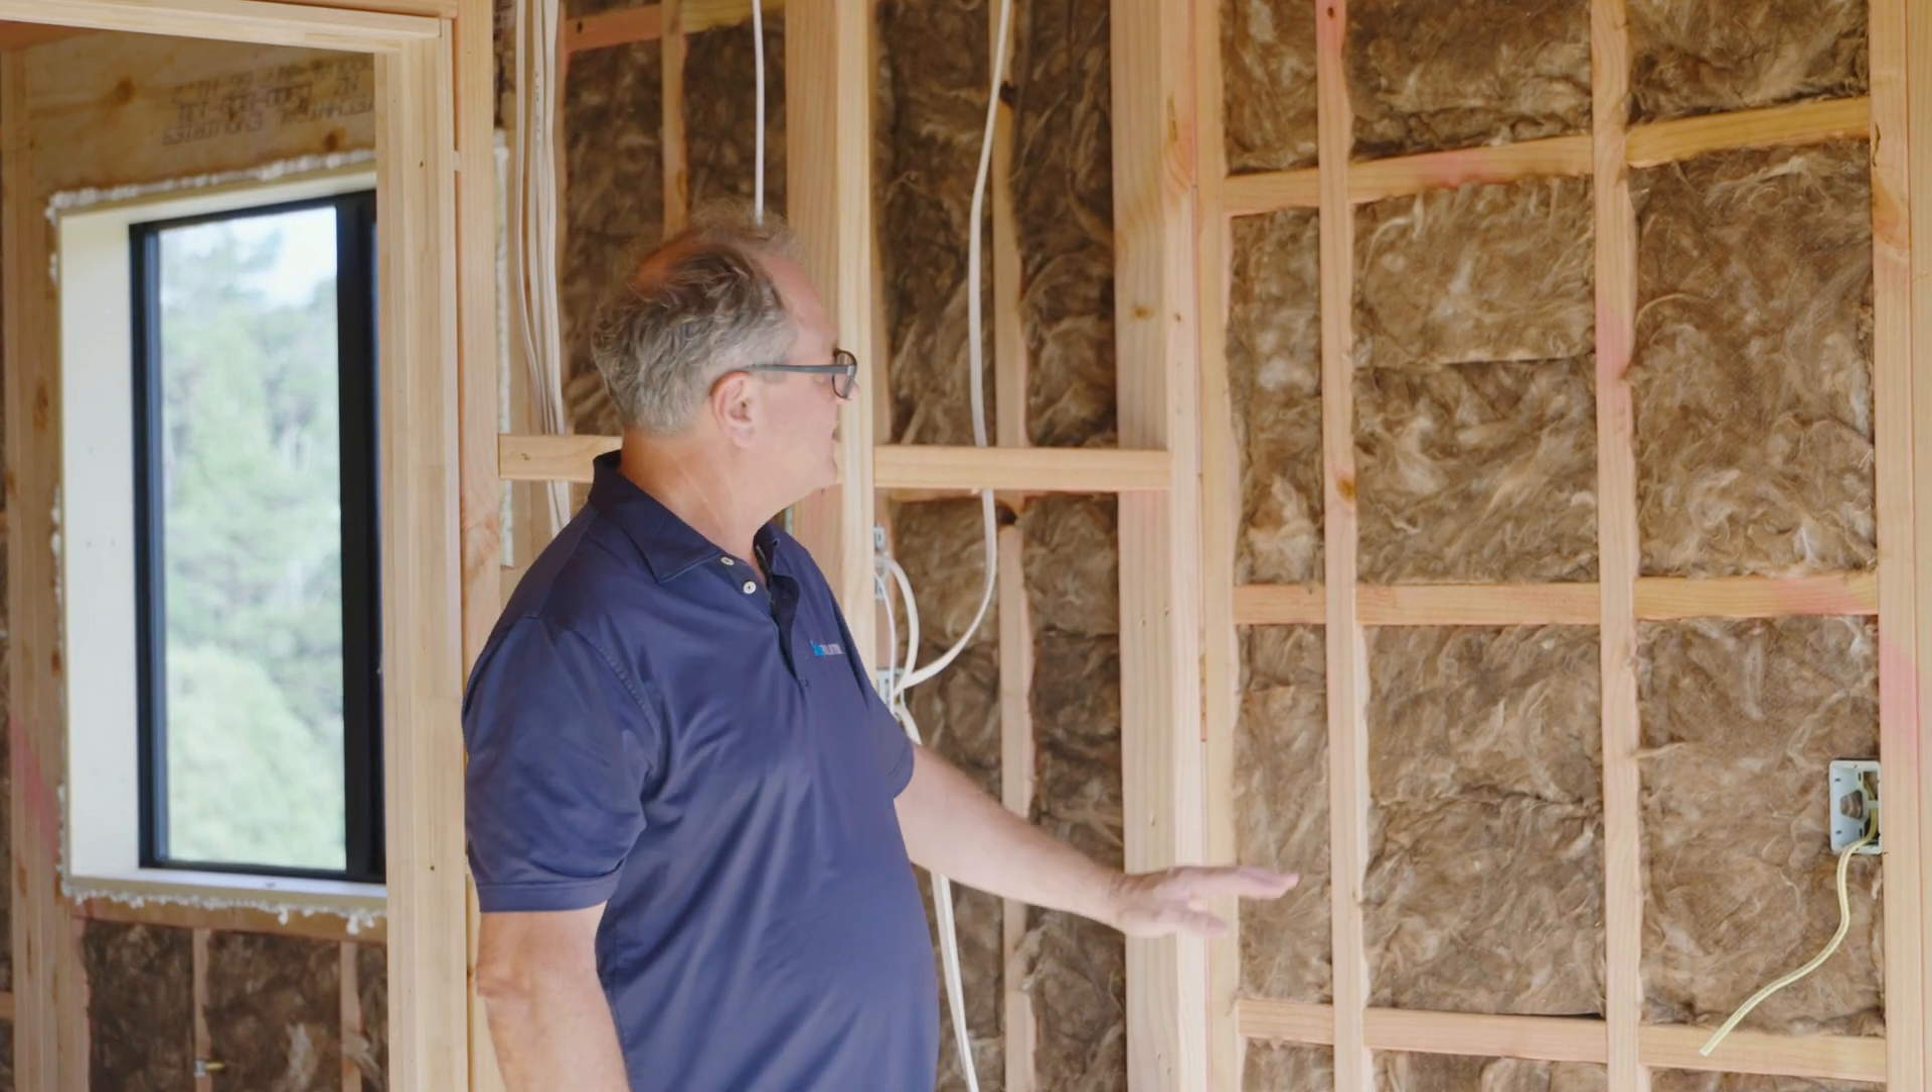Here we are with the wall insulation all installed. Excellent friction fit. Nice example of a couple of pieces here that are well installed. No tucks and folds.